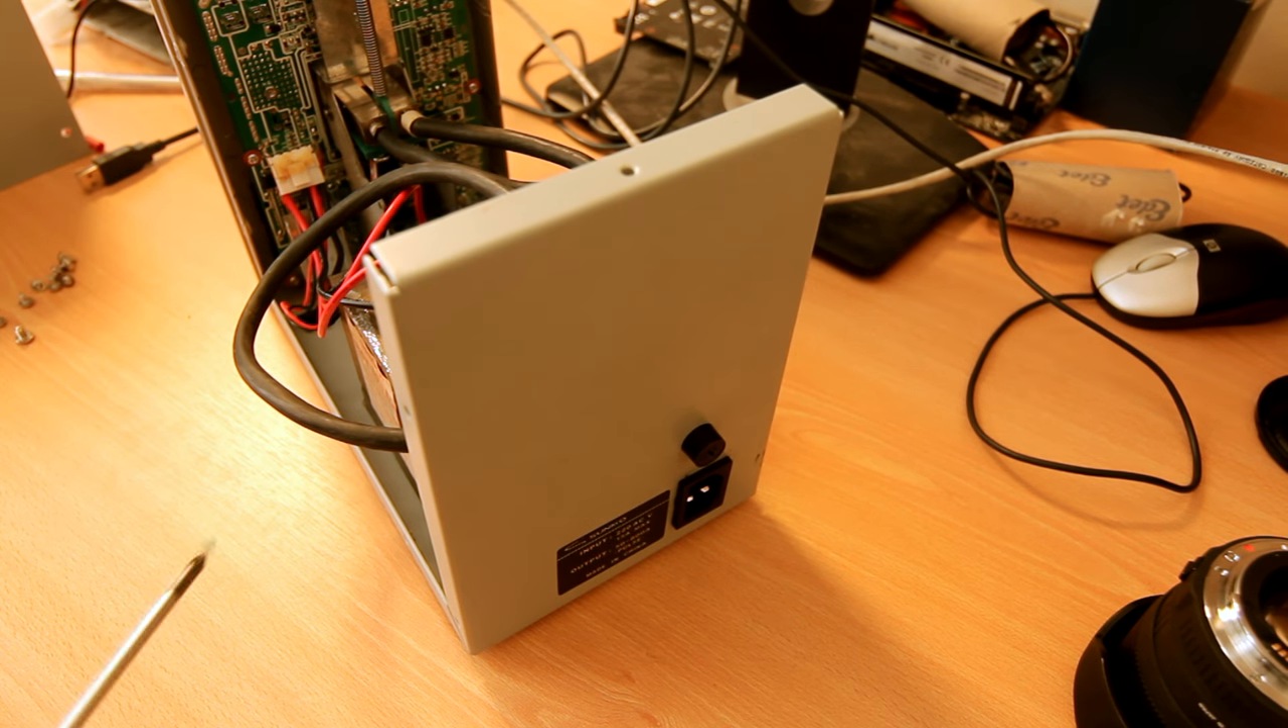And you can see there is now an IEC-C18 socket here. And previously, this had a fixed wire.